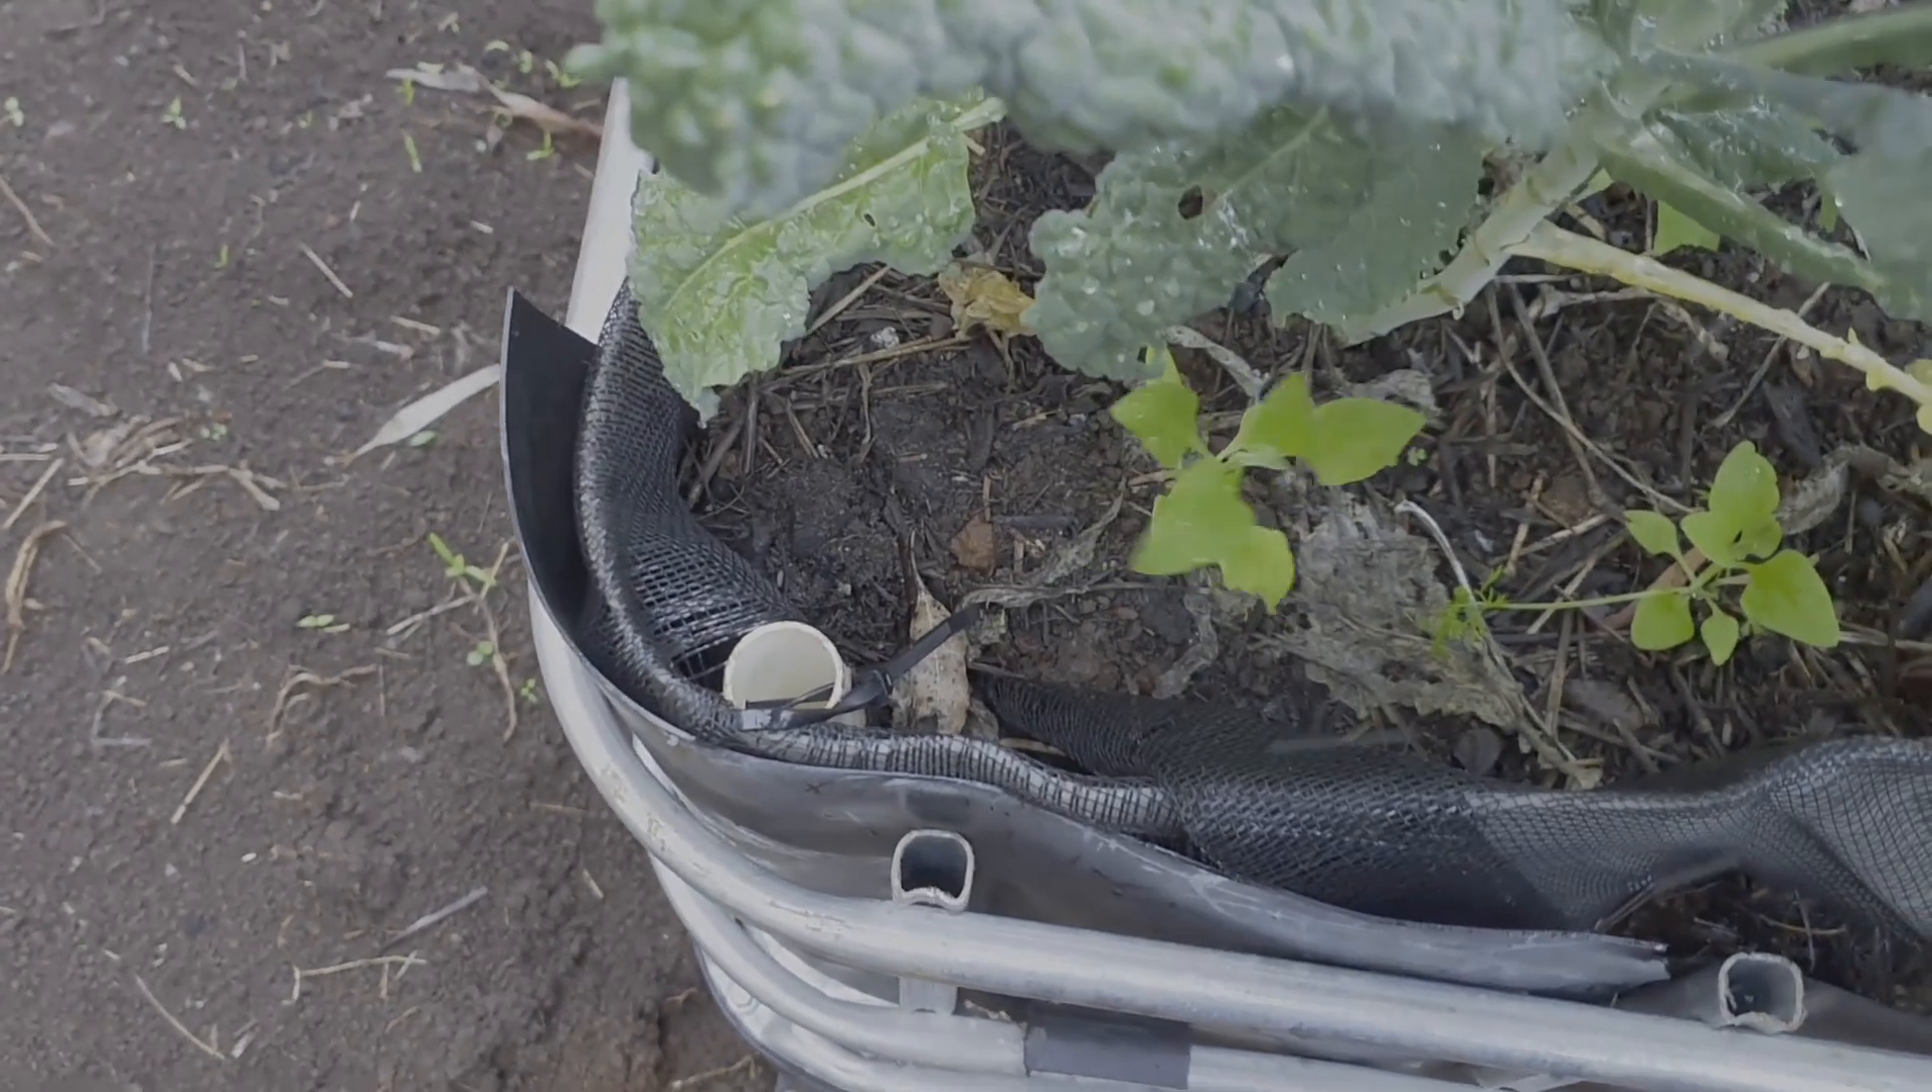Okay so I've put the shade cloth in.